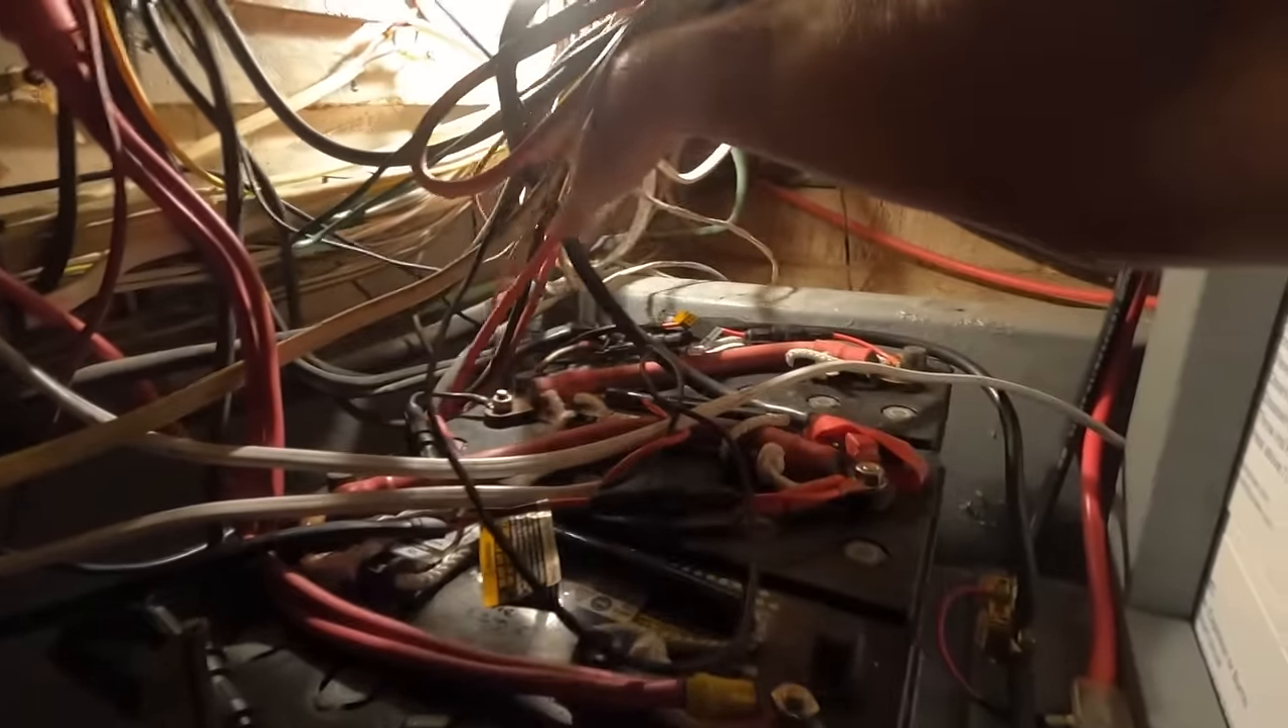Don't mind all this wiring hanging down this is all previous owner crap that i haven't quite gotten to yet.